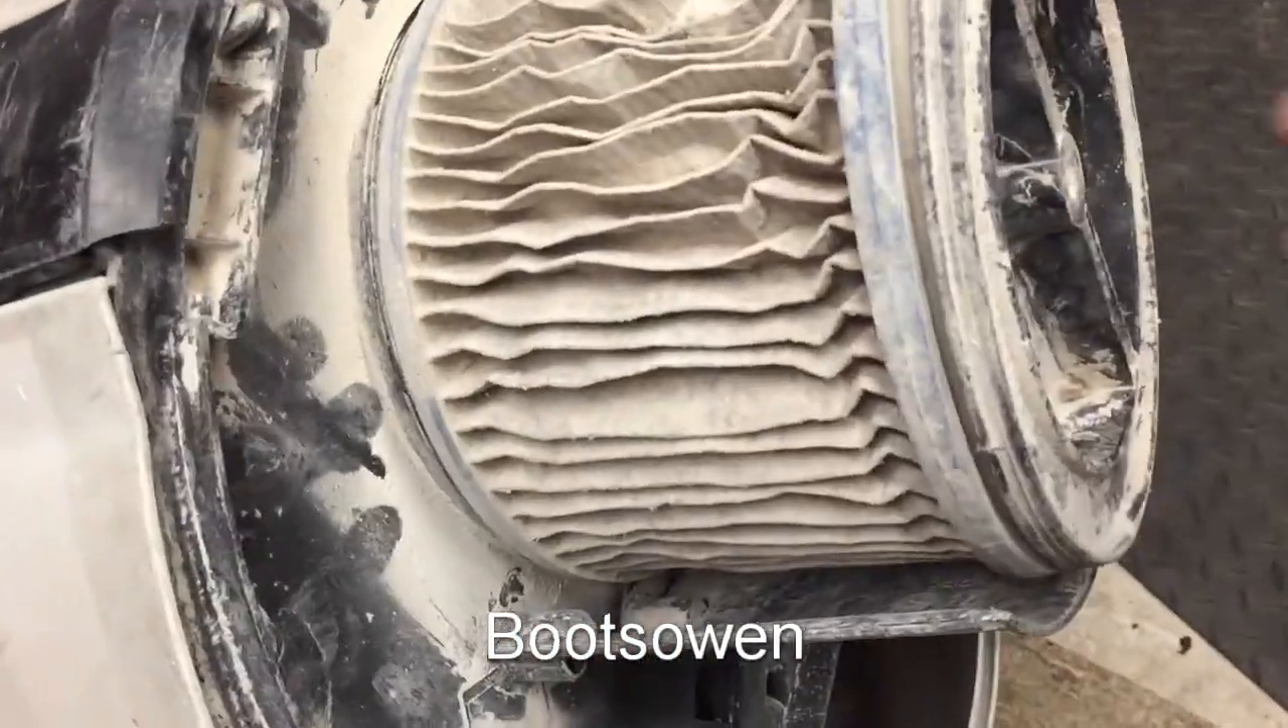I've taken the top off and inside, that's the filter.